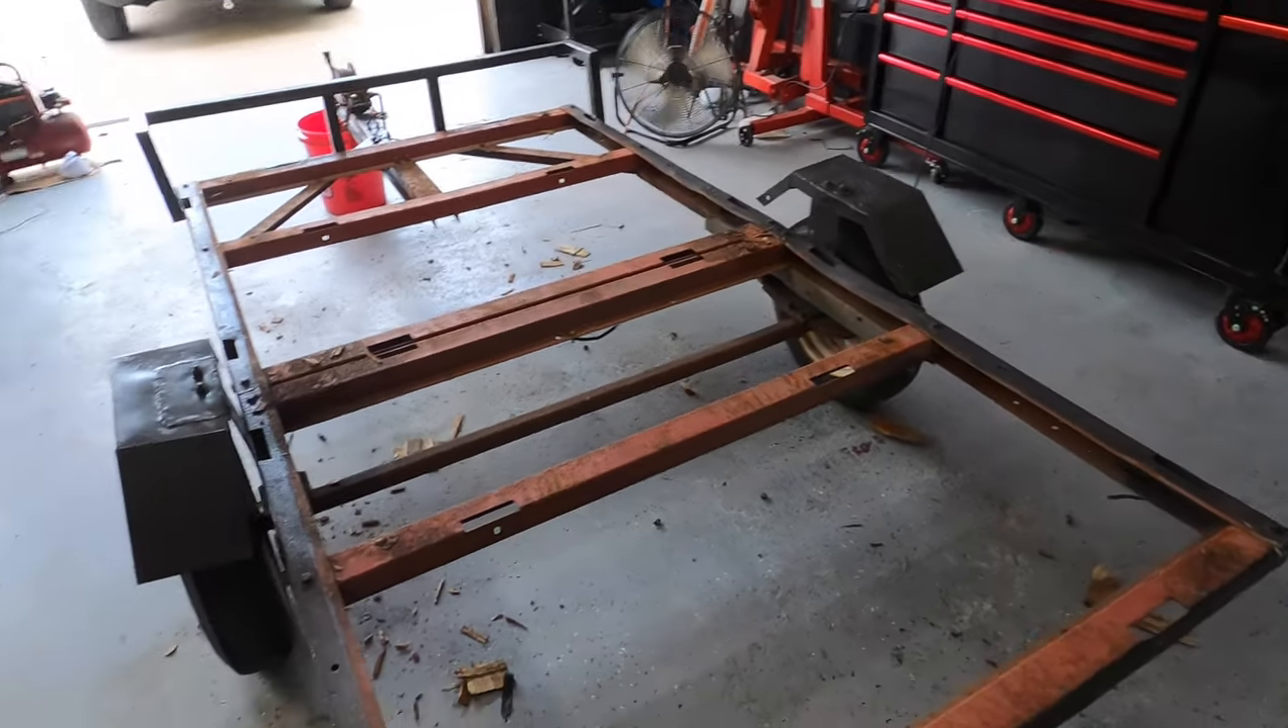We still got the fenders we got to get cut off.